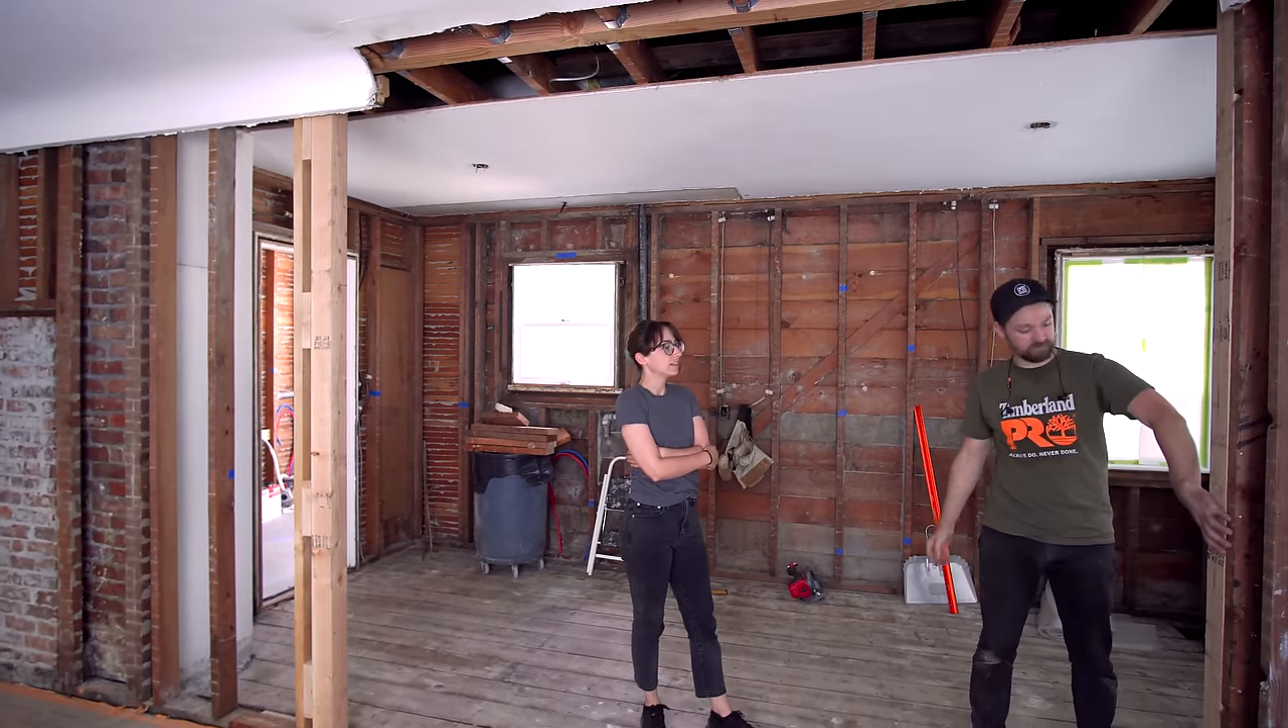You can see we put the posts in on the side.